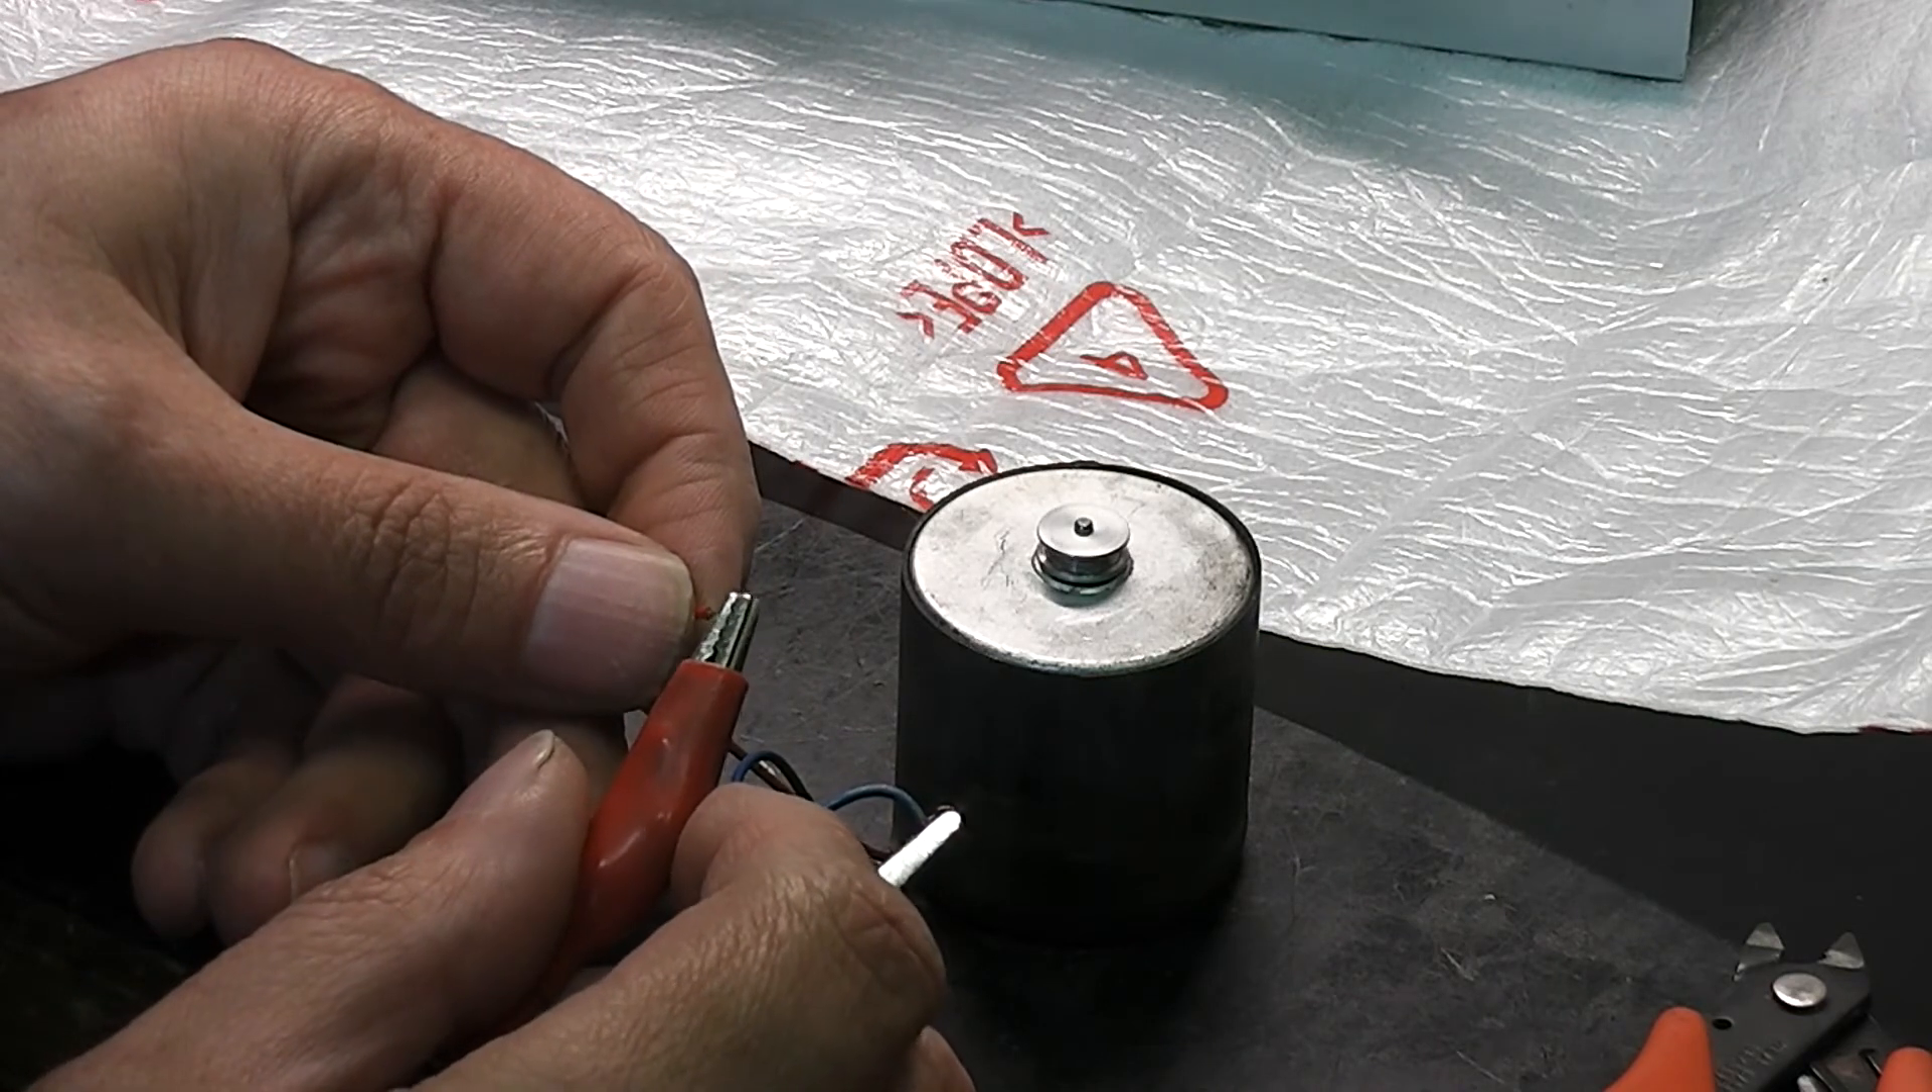I've got the motor out, I've got the motor out now.